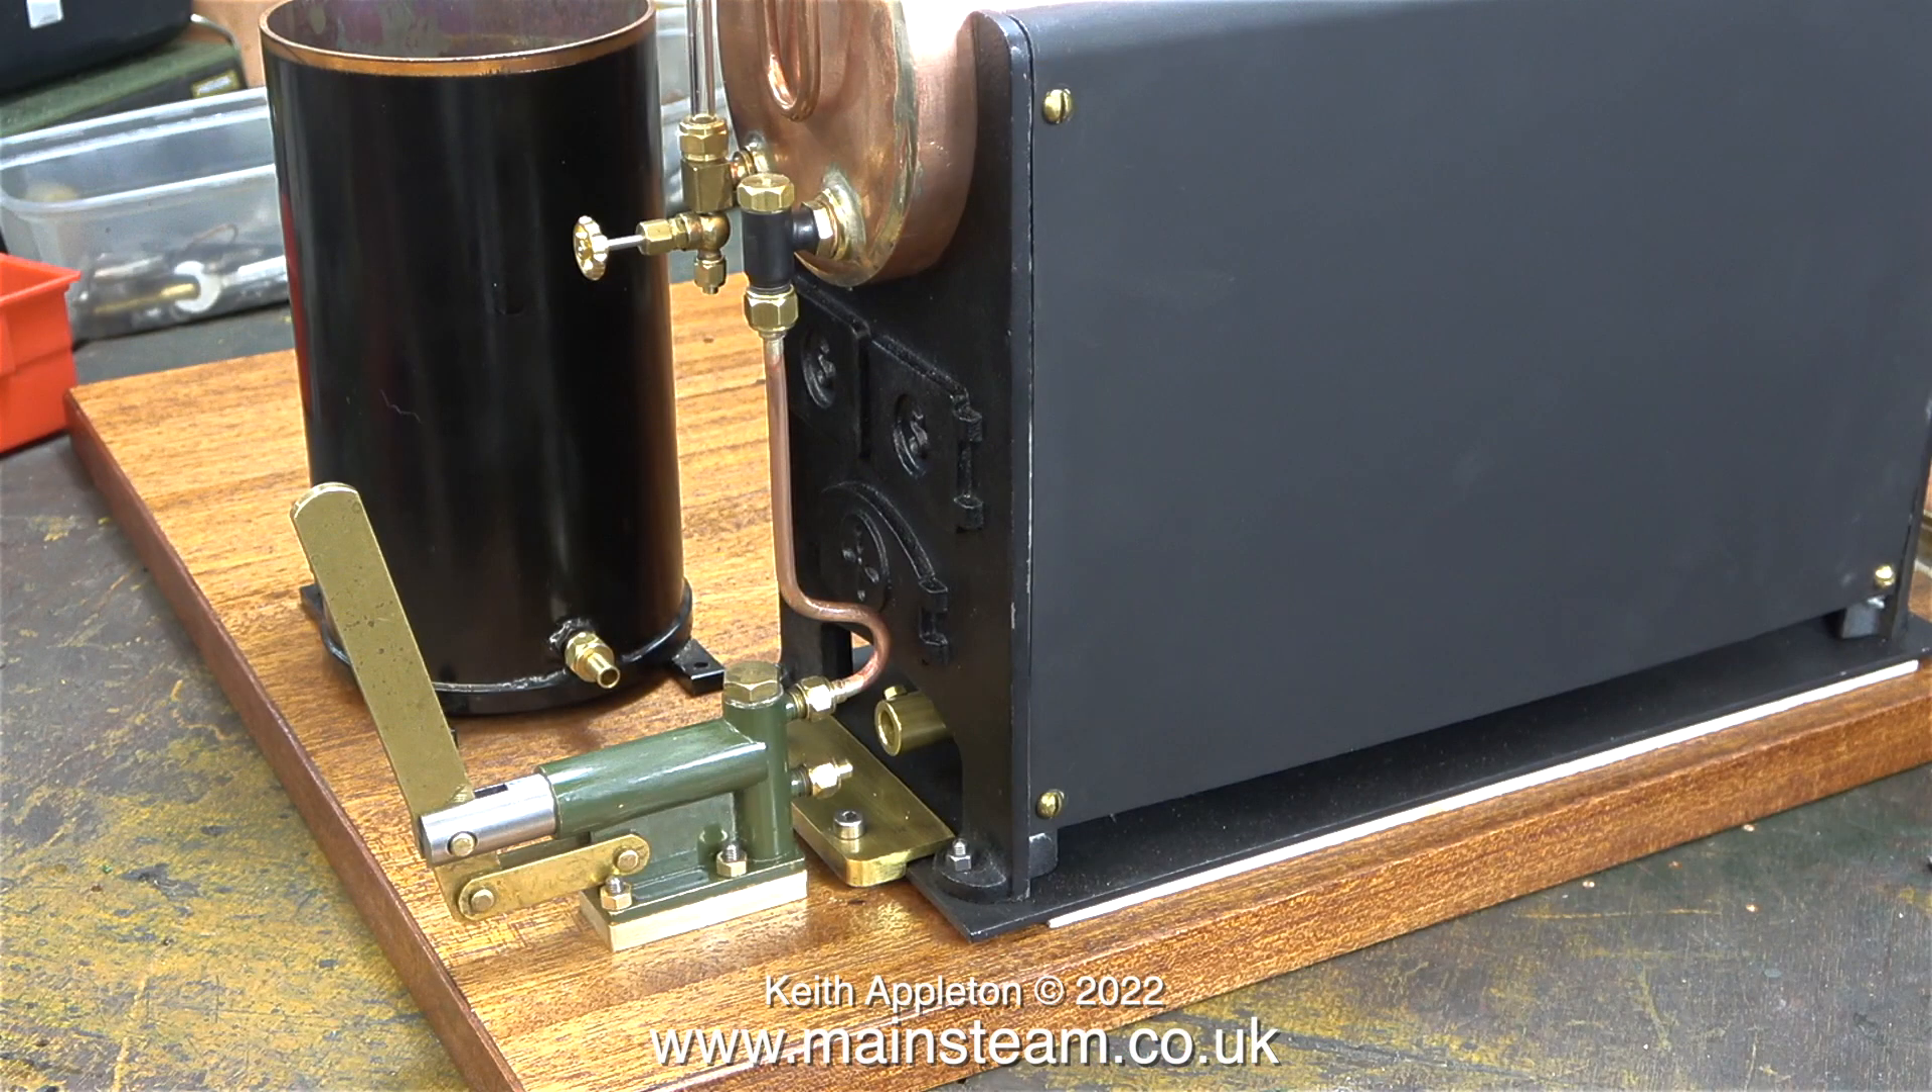Here you see the pipe connected up and i think it looks okay it lines up perfectly.